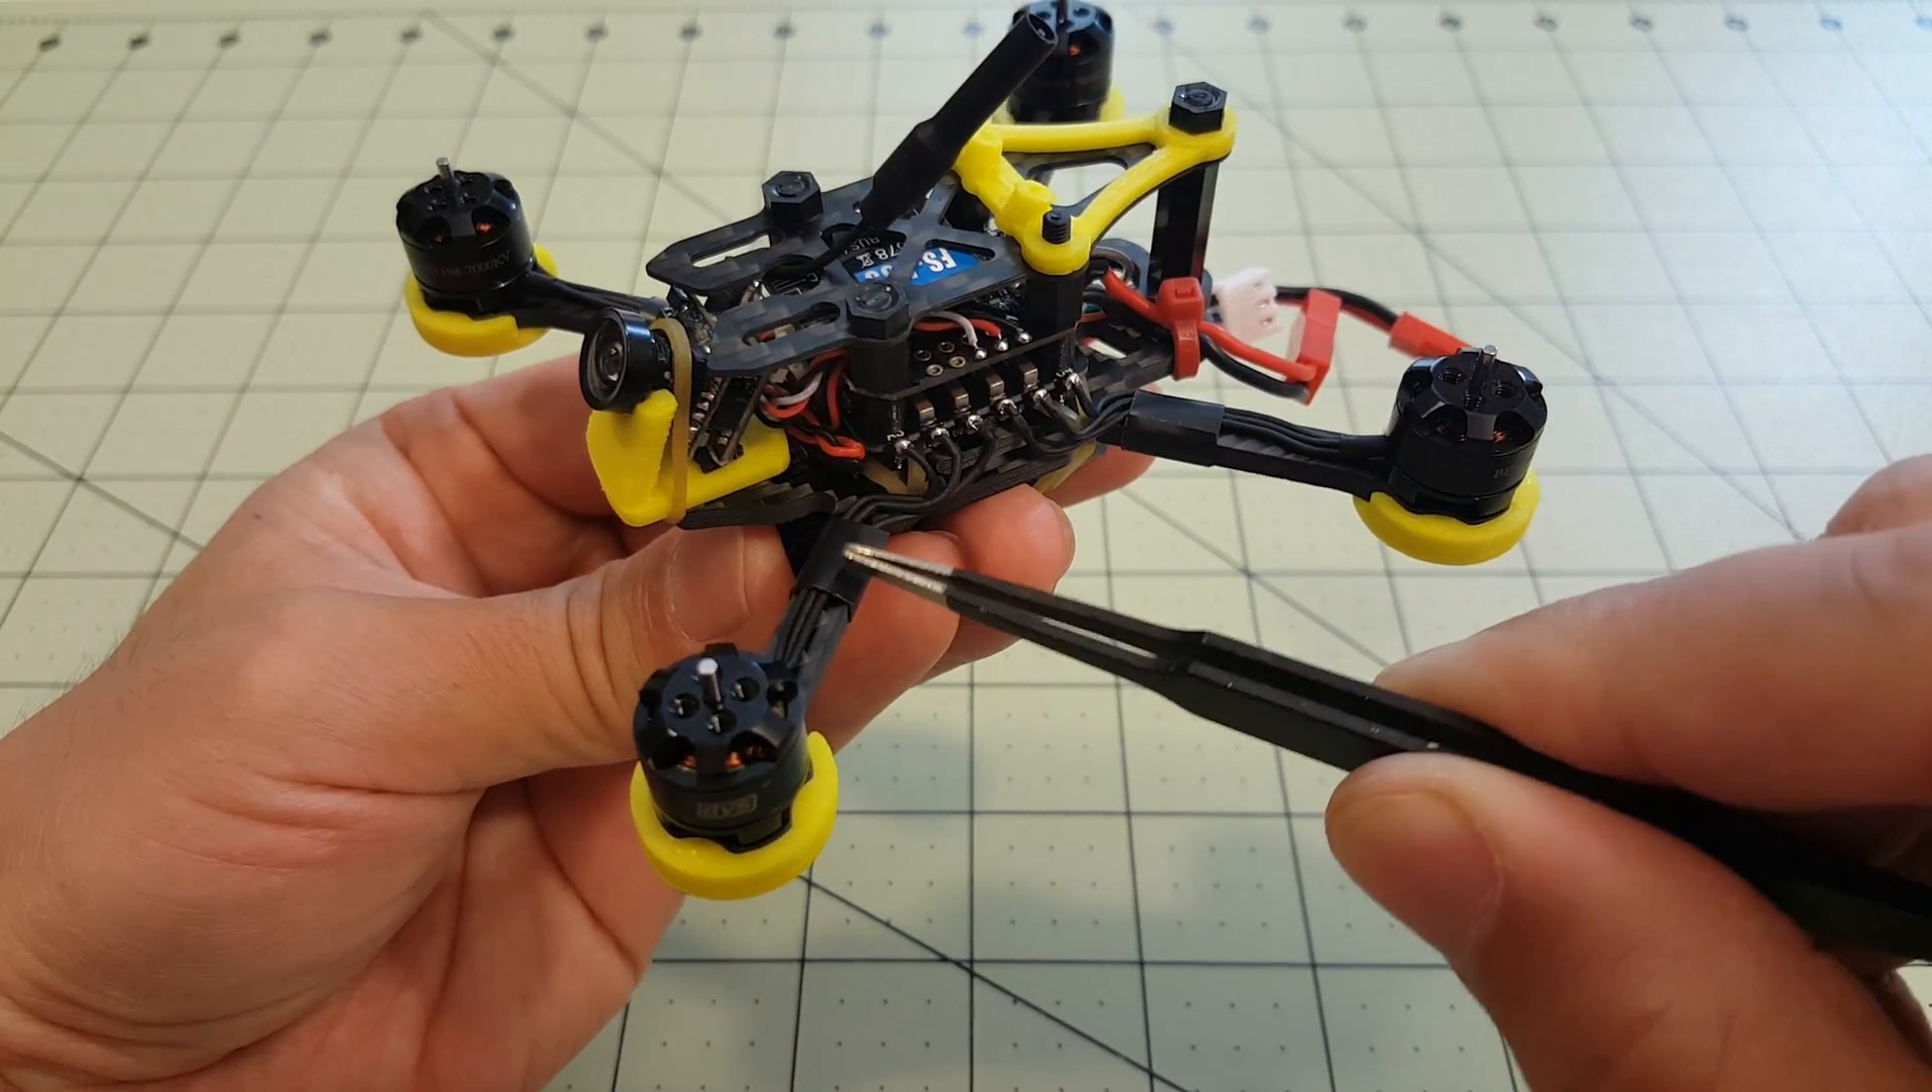Okay guys so here it is pretty much all done I just have to put the props on.